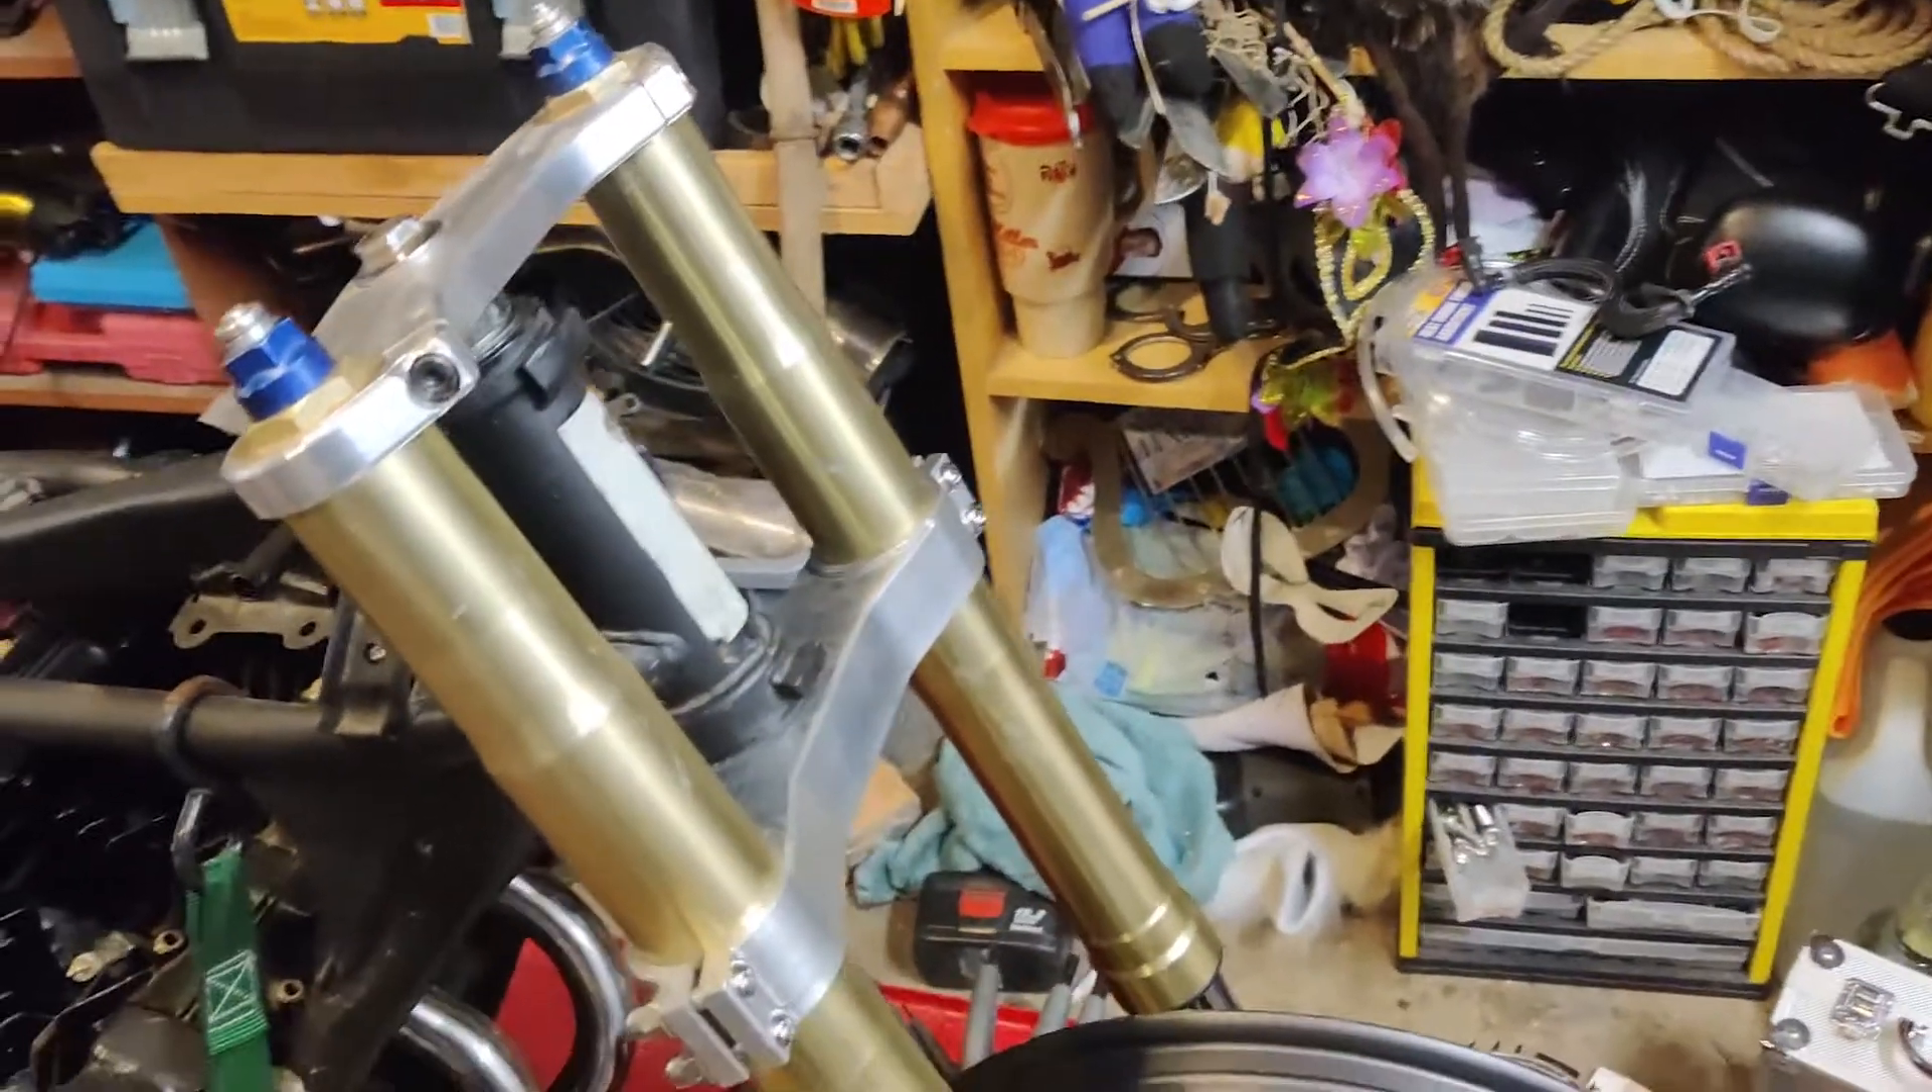Anyways, alright, so the front fork assembly is all together, I think the last video you saw was me machining the upper and lower triple clamps.